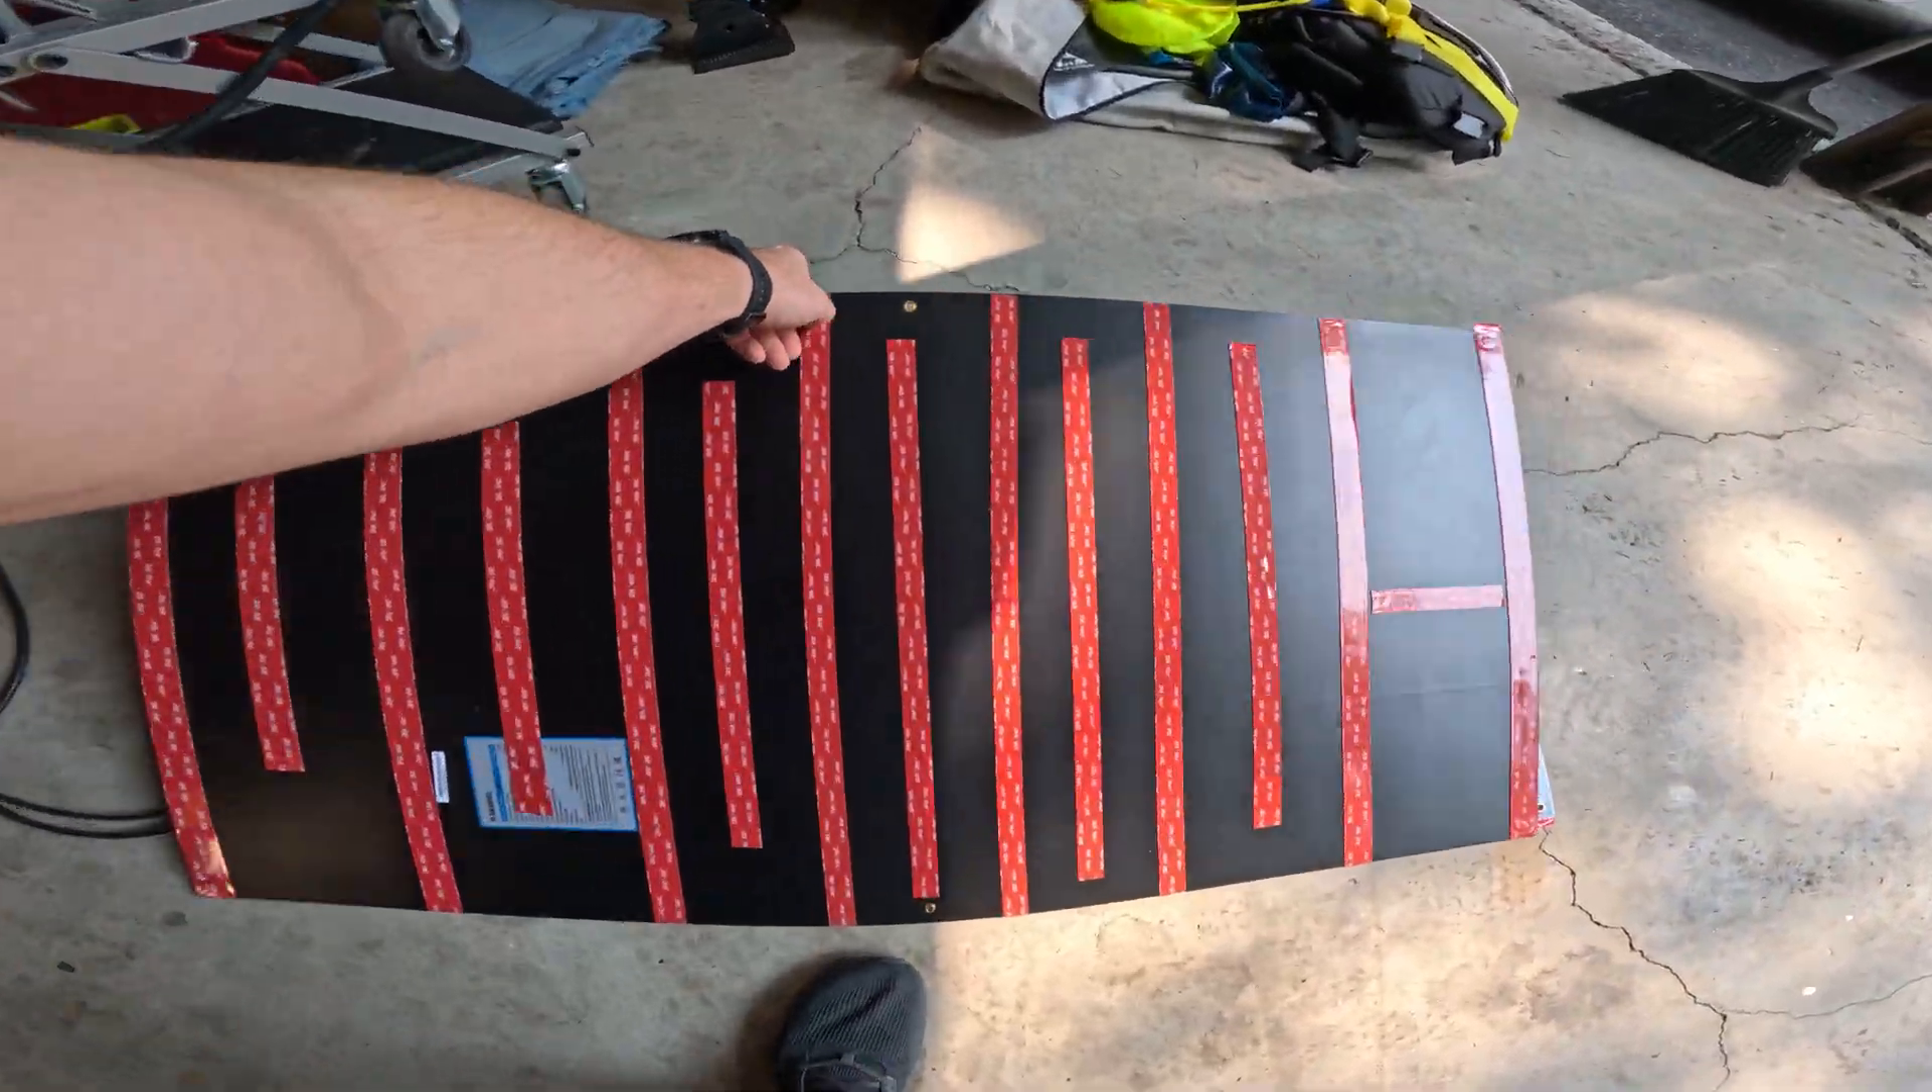All right I wanted to show you quickly I've already placed the tape on the back side of the solar panels.